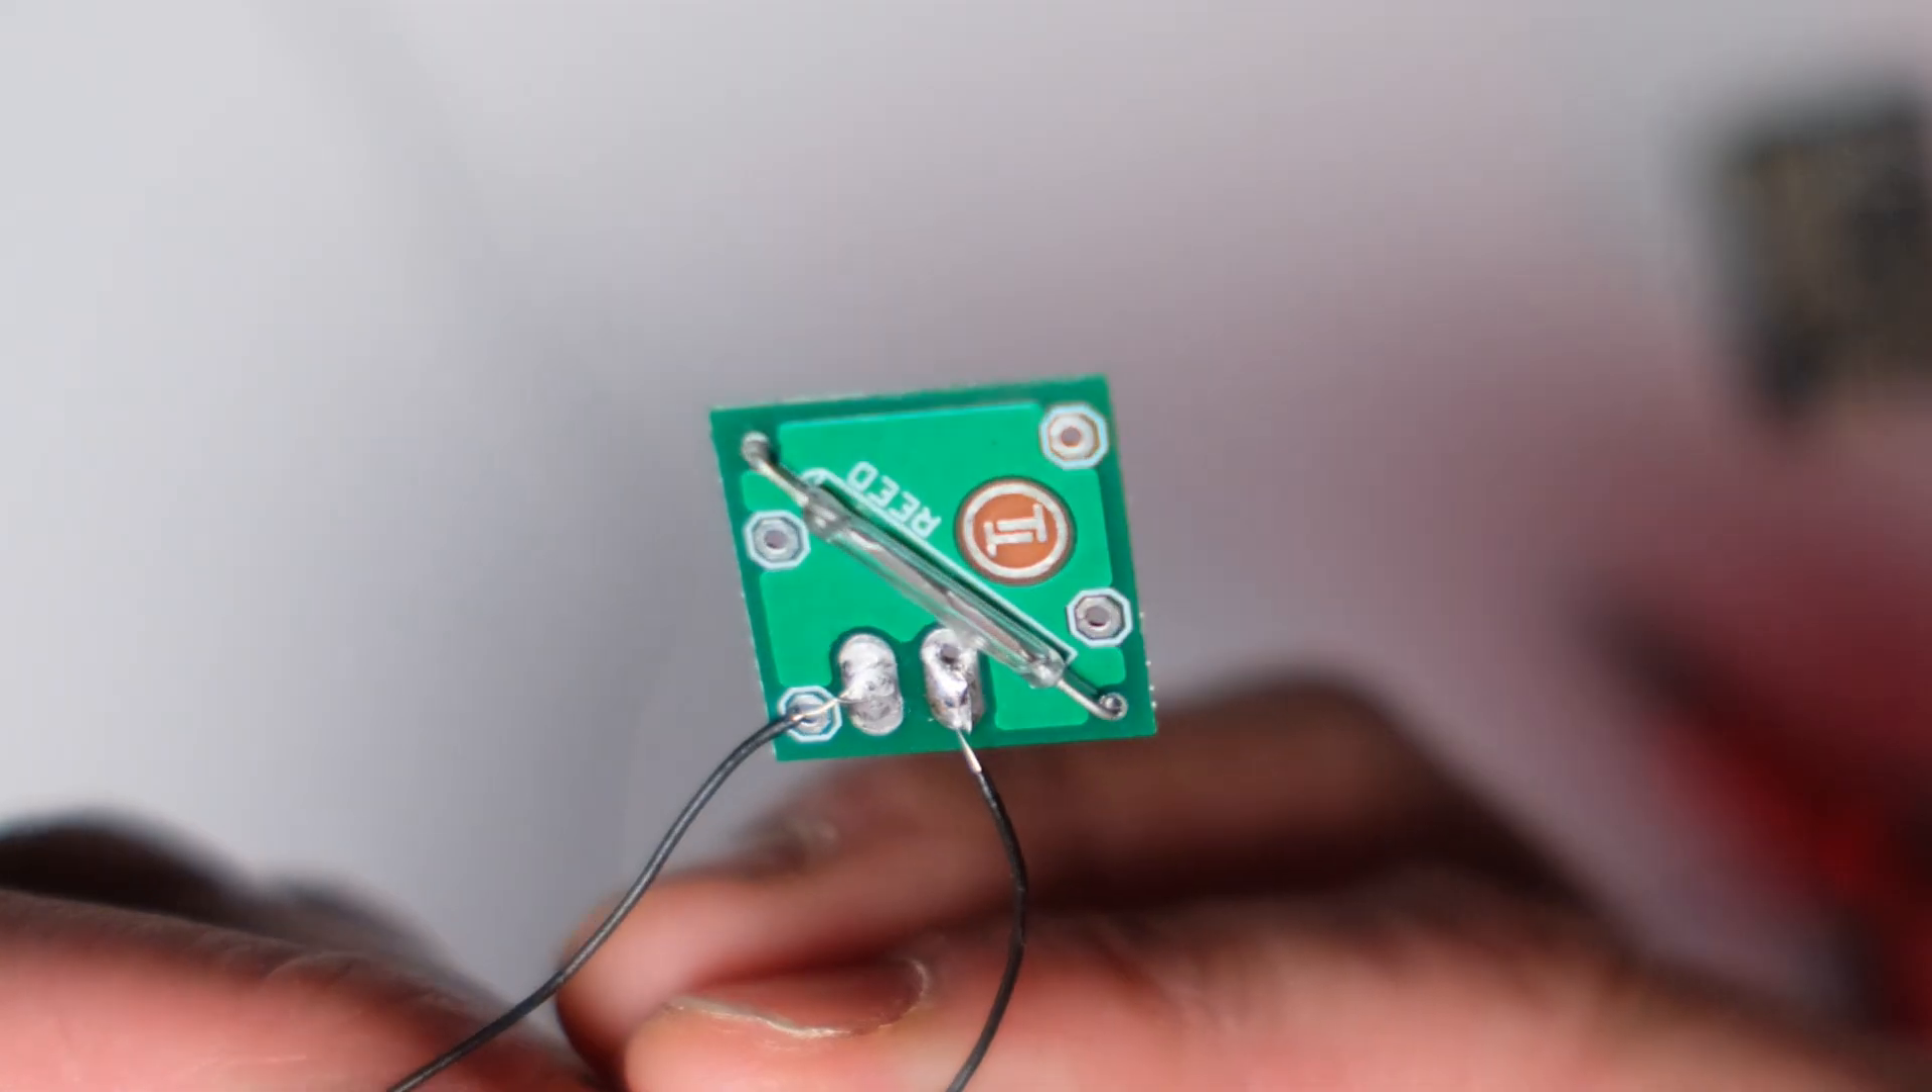And that's our reed switch board all connected up.